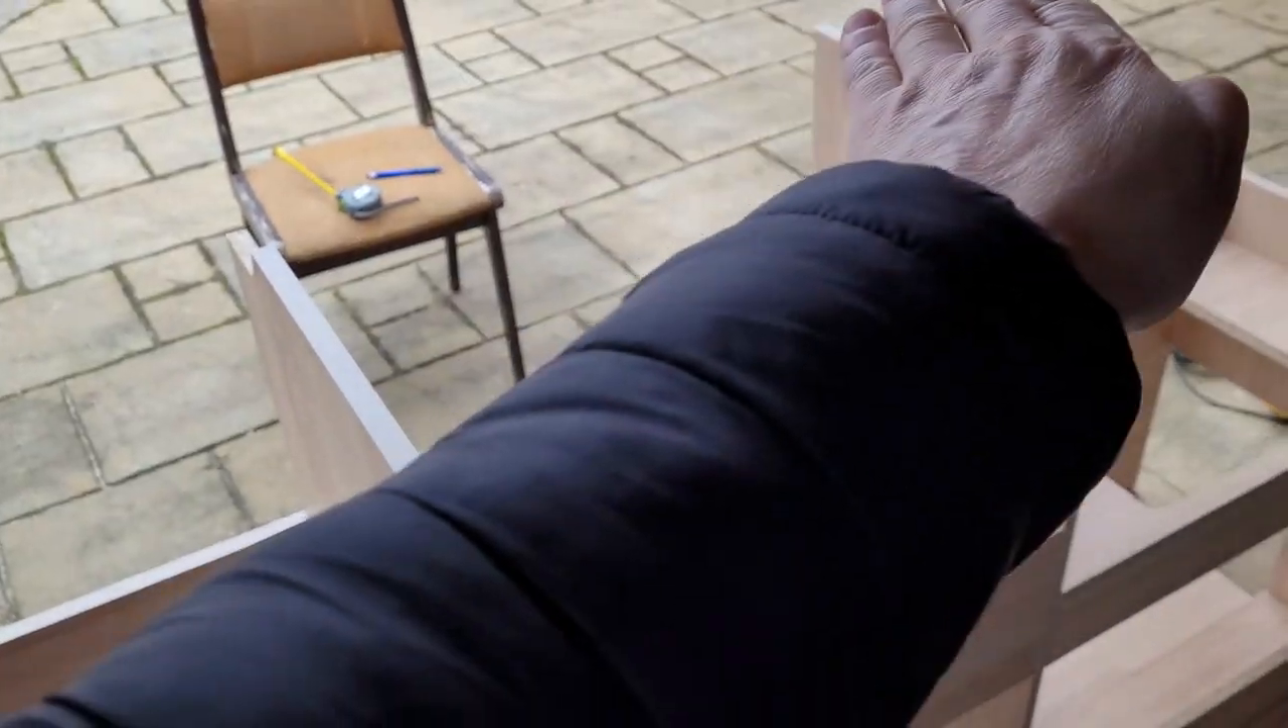Tutaj jeszcze na górę muszę dać deskę, ale oczywiście muszę ją wyciąć.